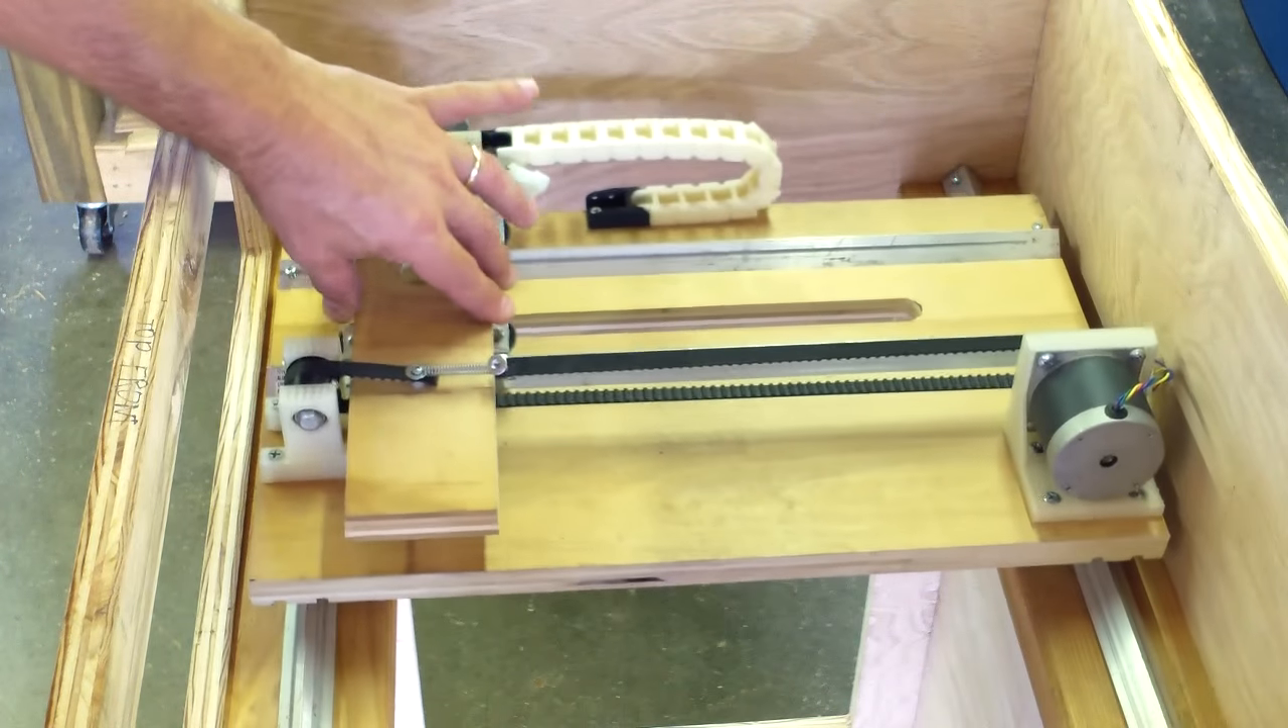Here's everything glued up and mounted in place. I've got the gantry in here.